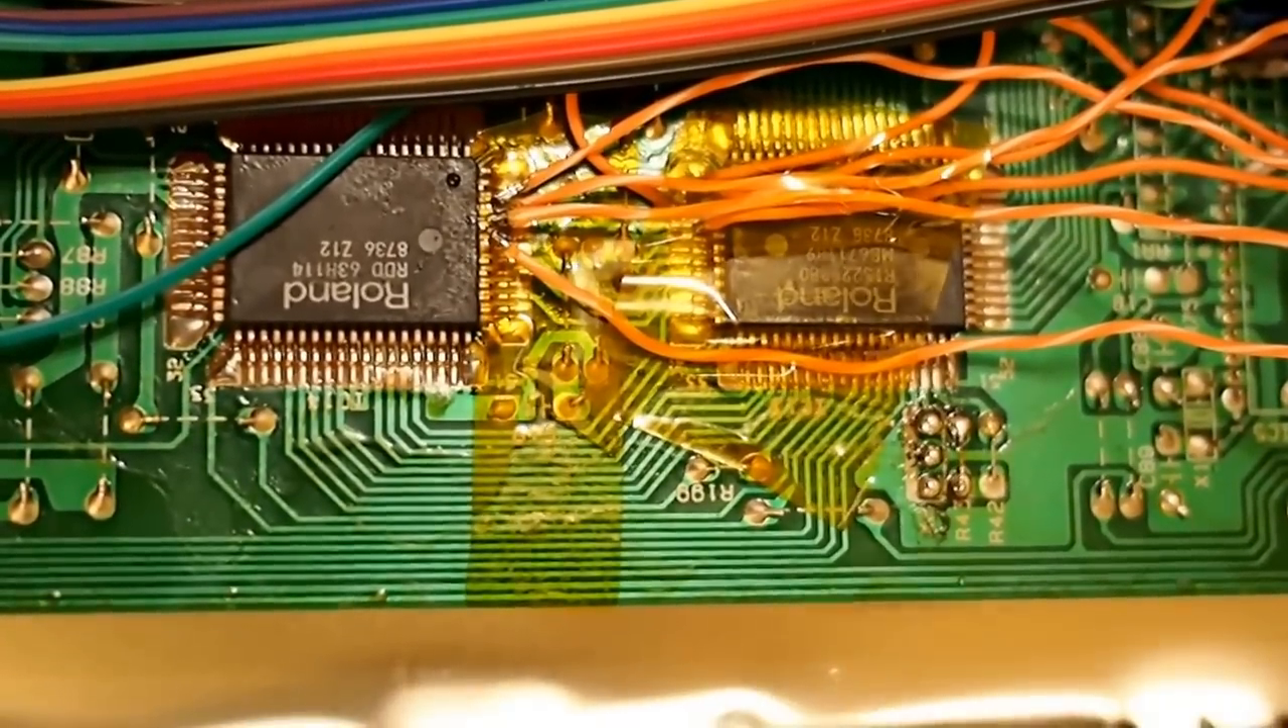Okay, we've got all of our wires soldered down and it looks pretty good.